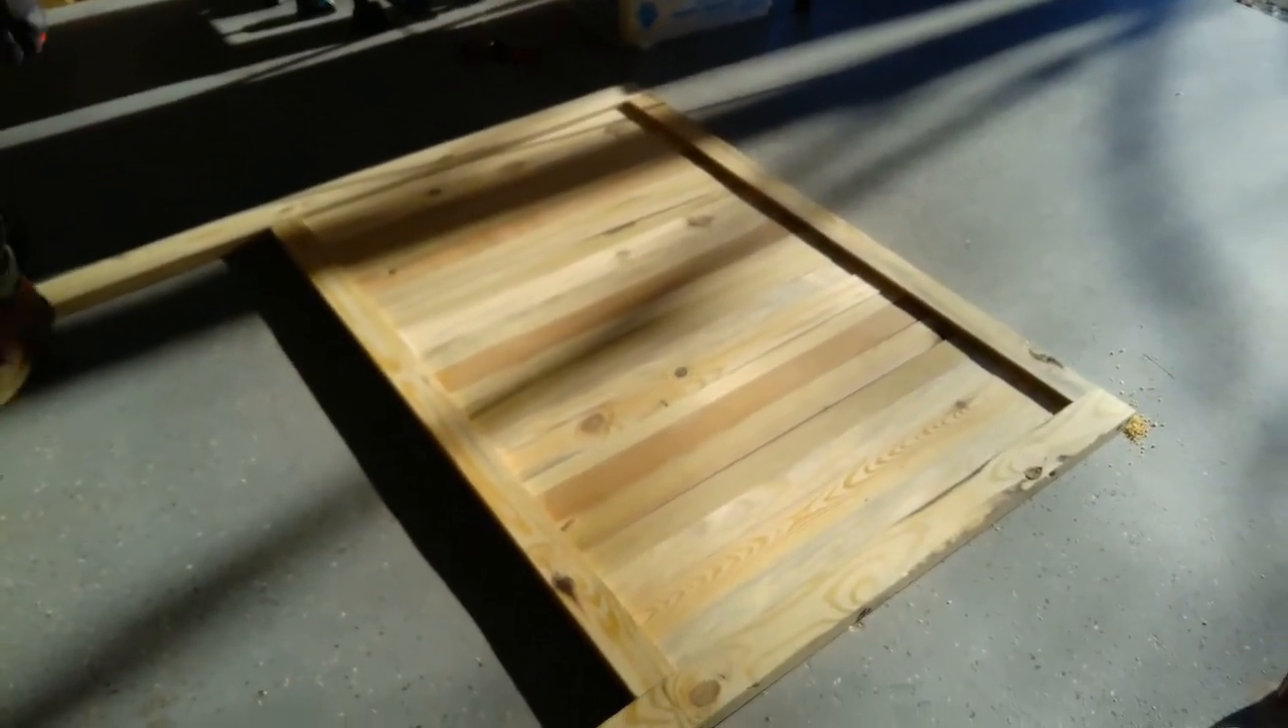Ya tenemos la mitad de la puerta ya están las tablas colocadas sobre los listones.